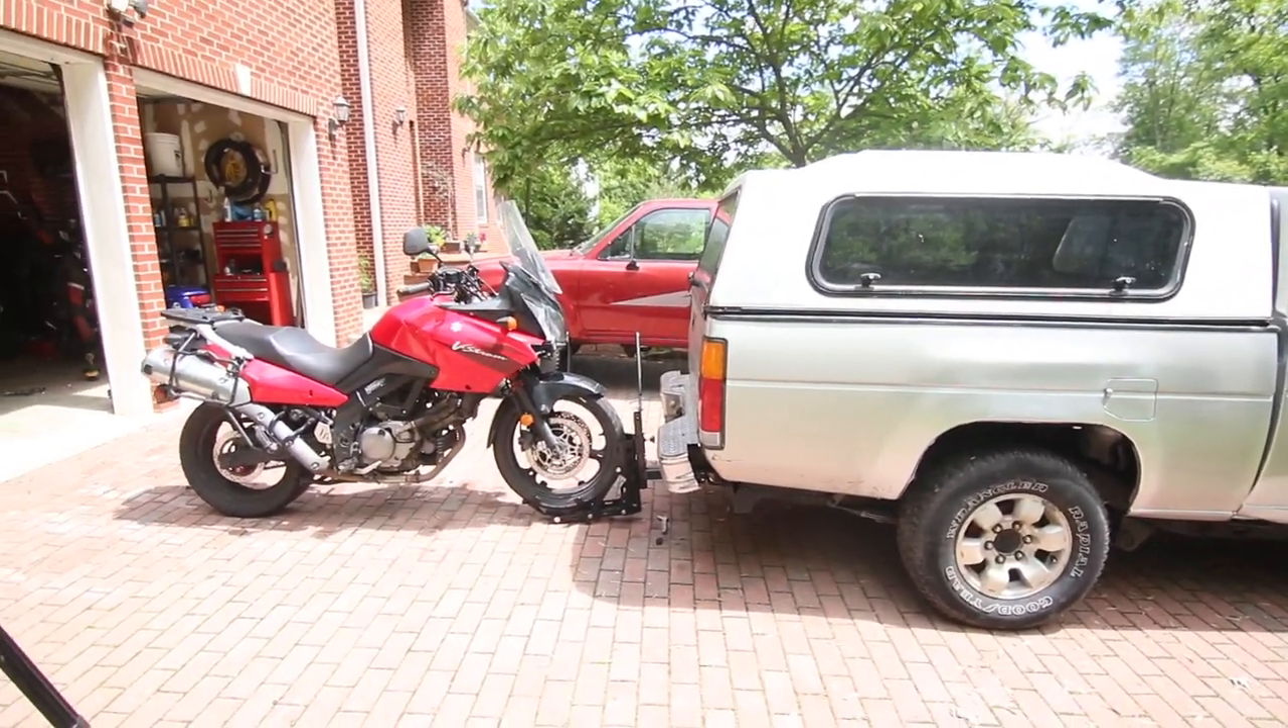I'm not strapped in. I haven't strapped the bike in.